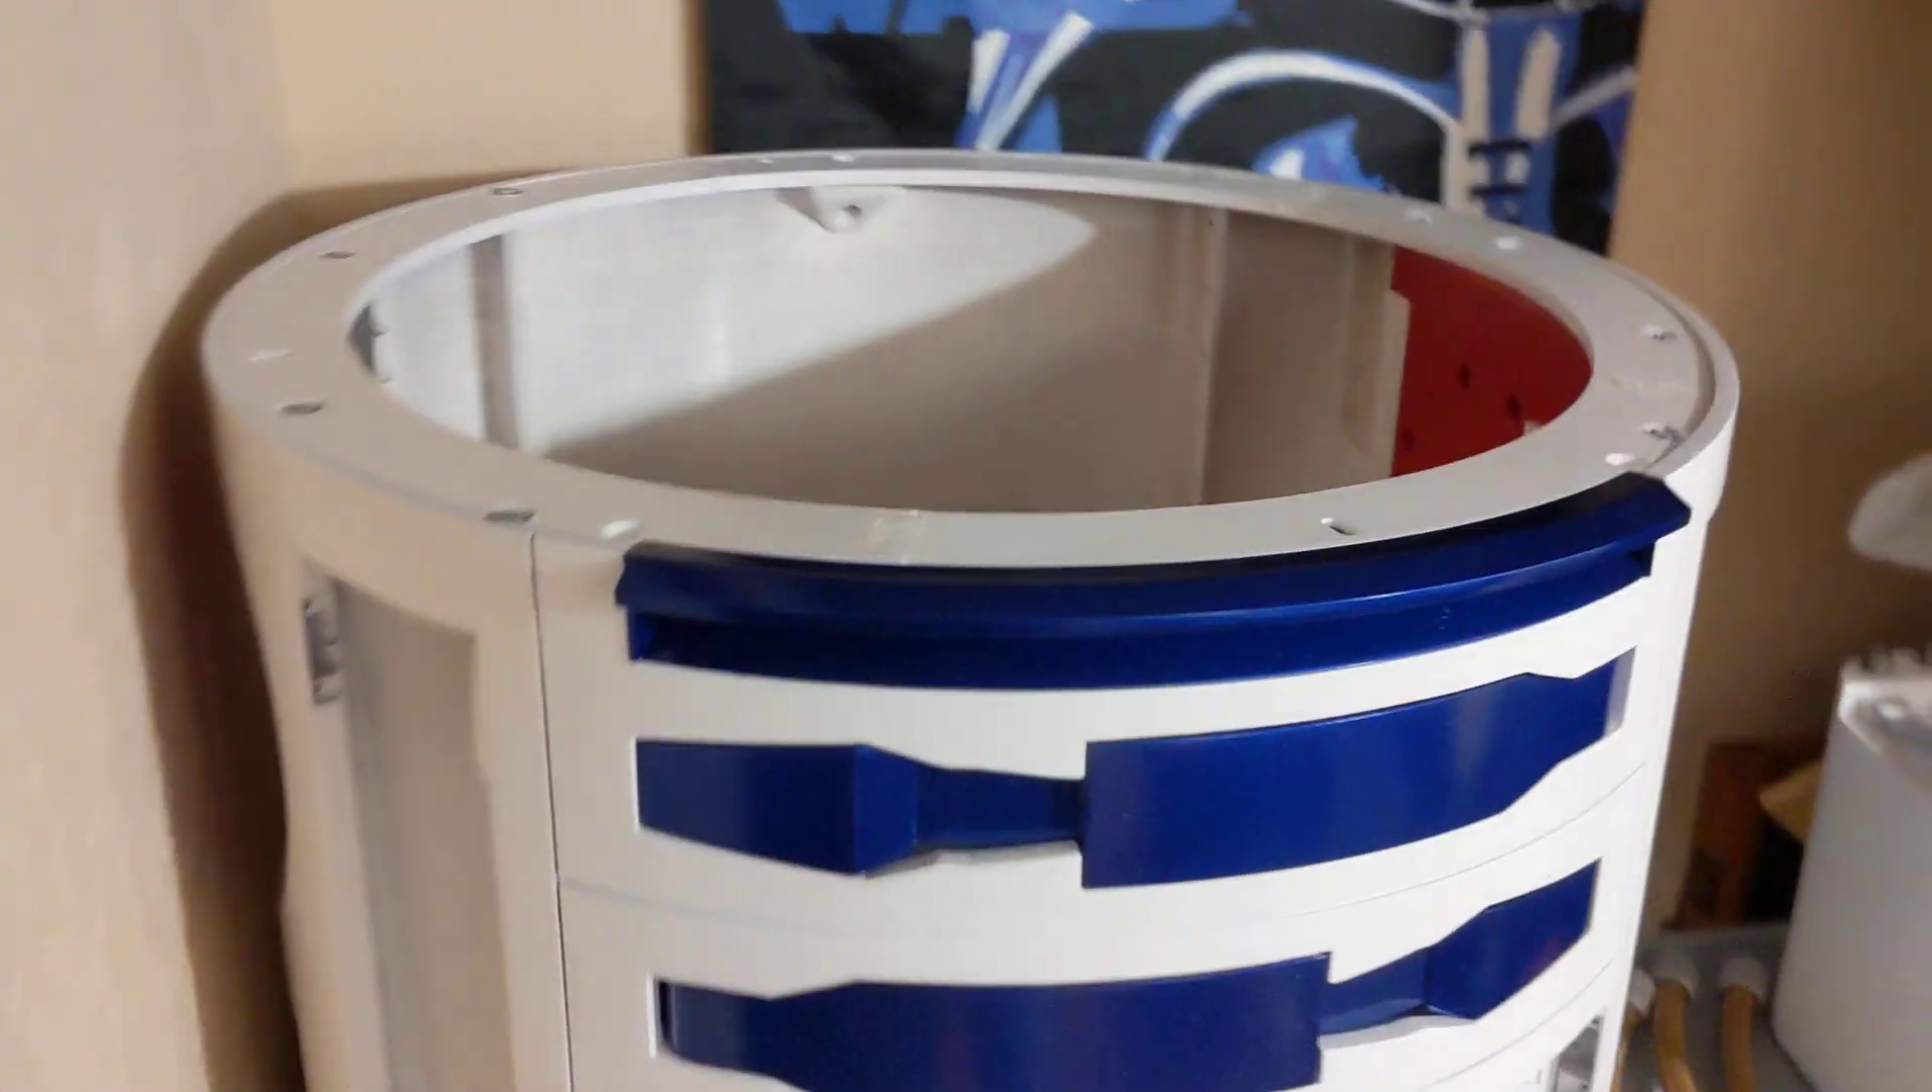I was able to get the top ring on.